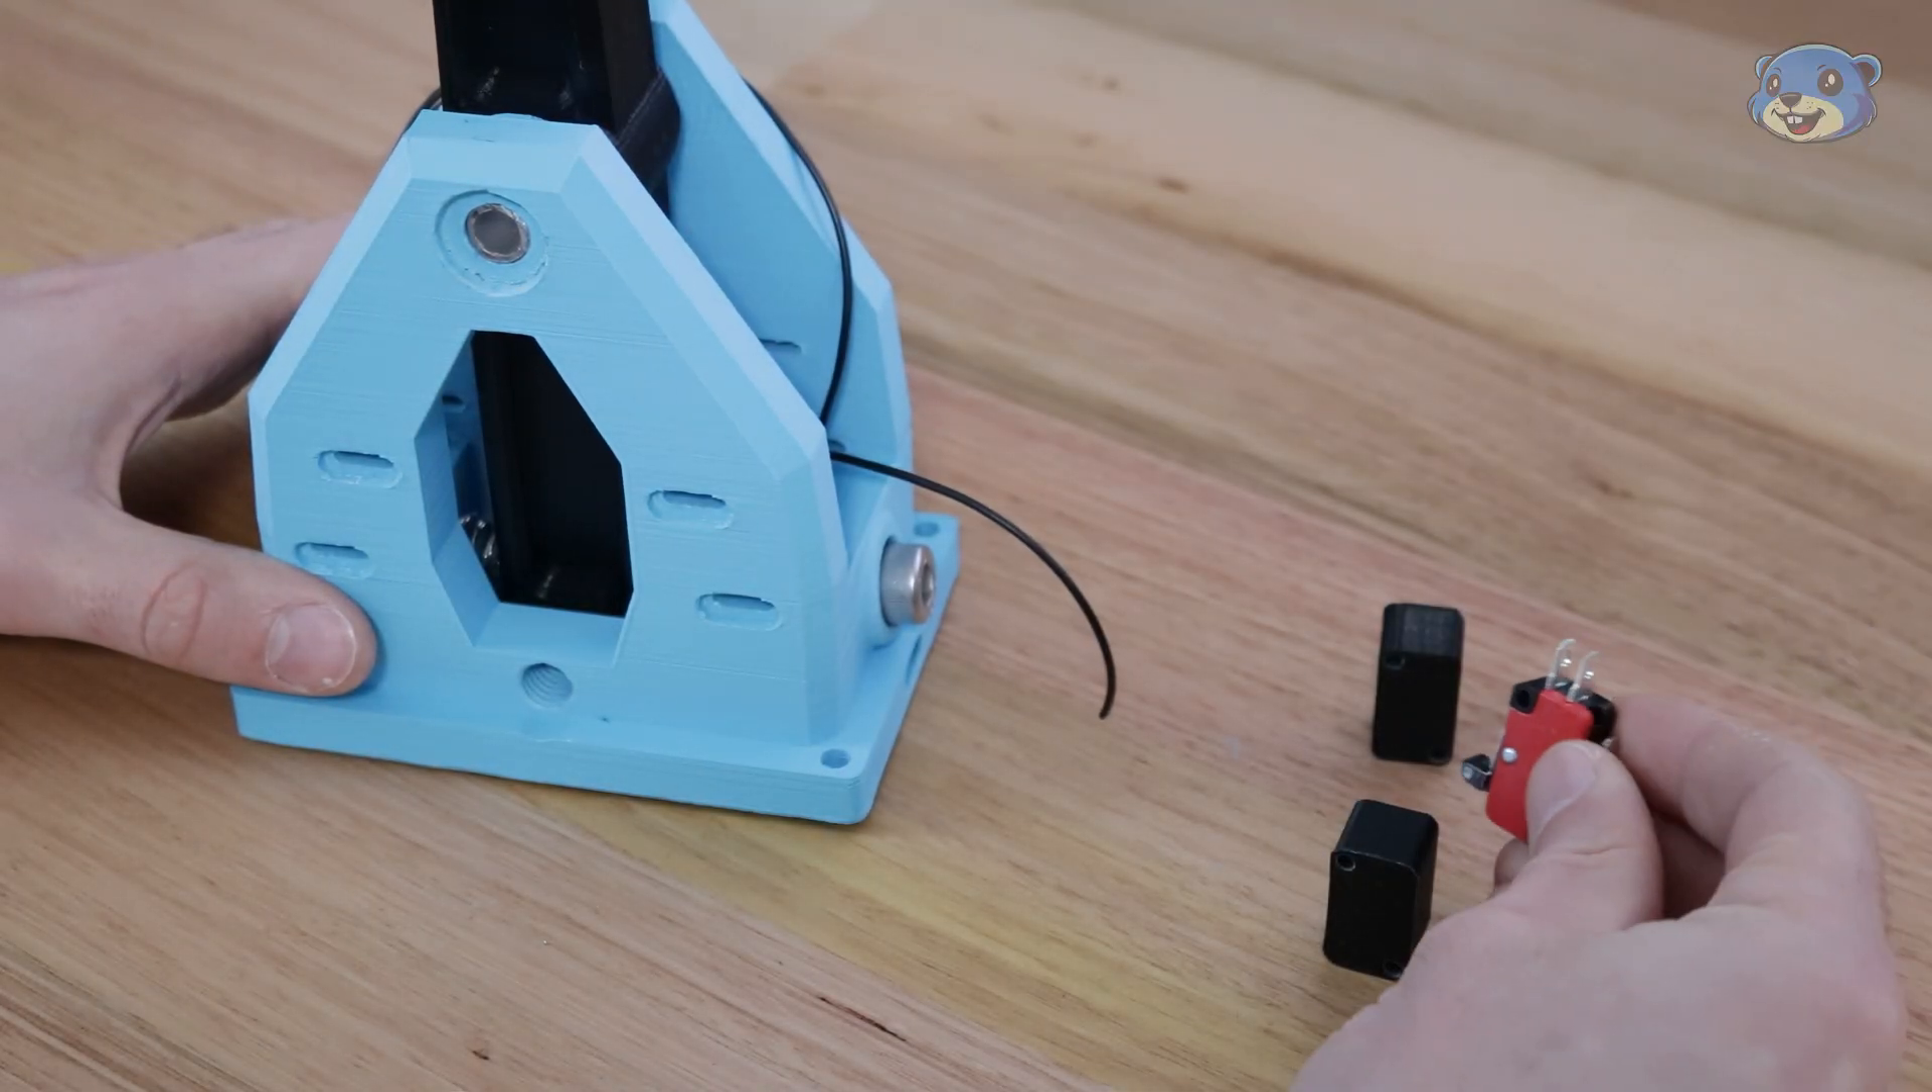Leave the wires hanging loose for now We'll finalize the wiring a little later on.